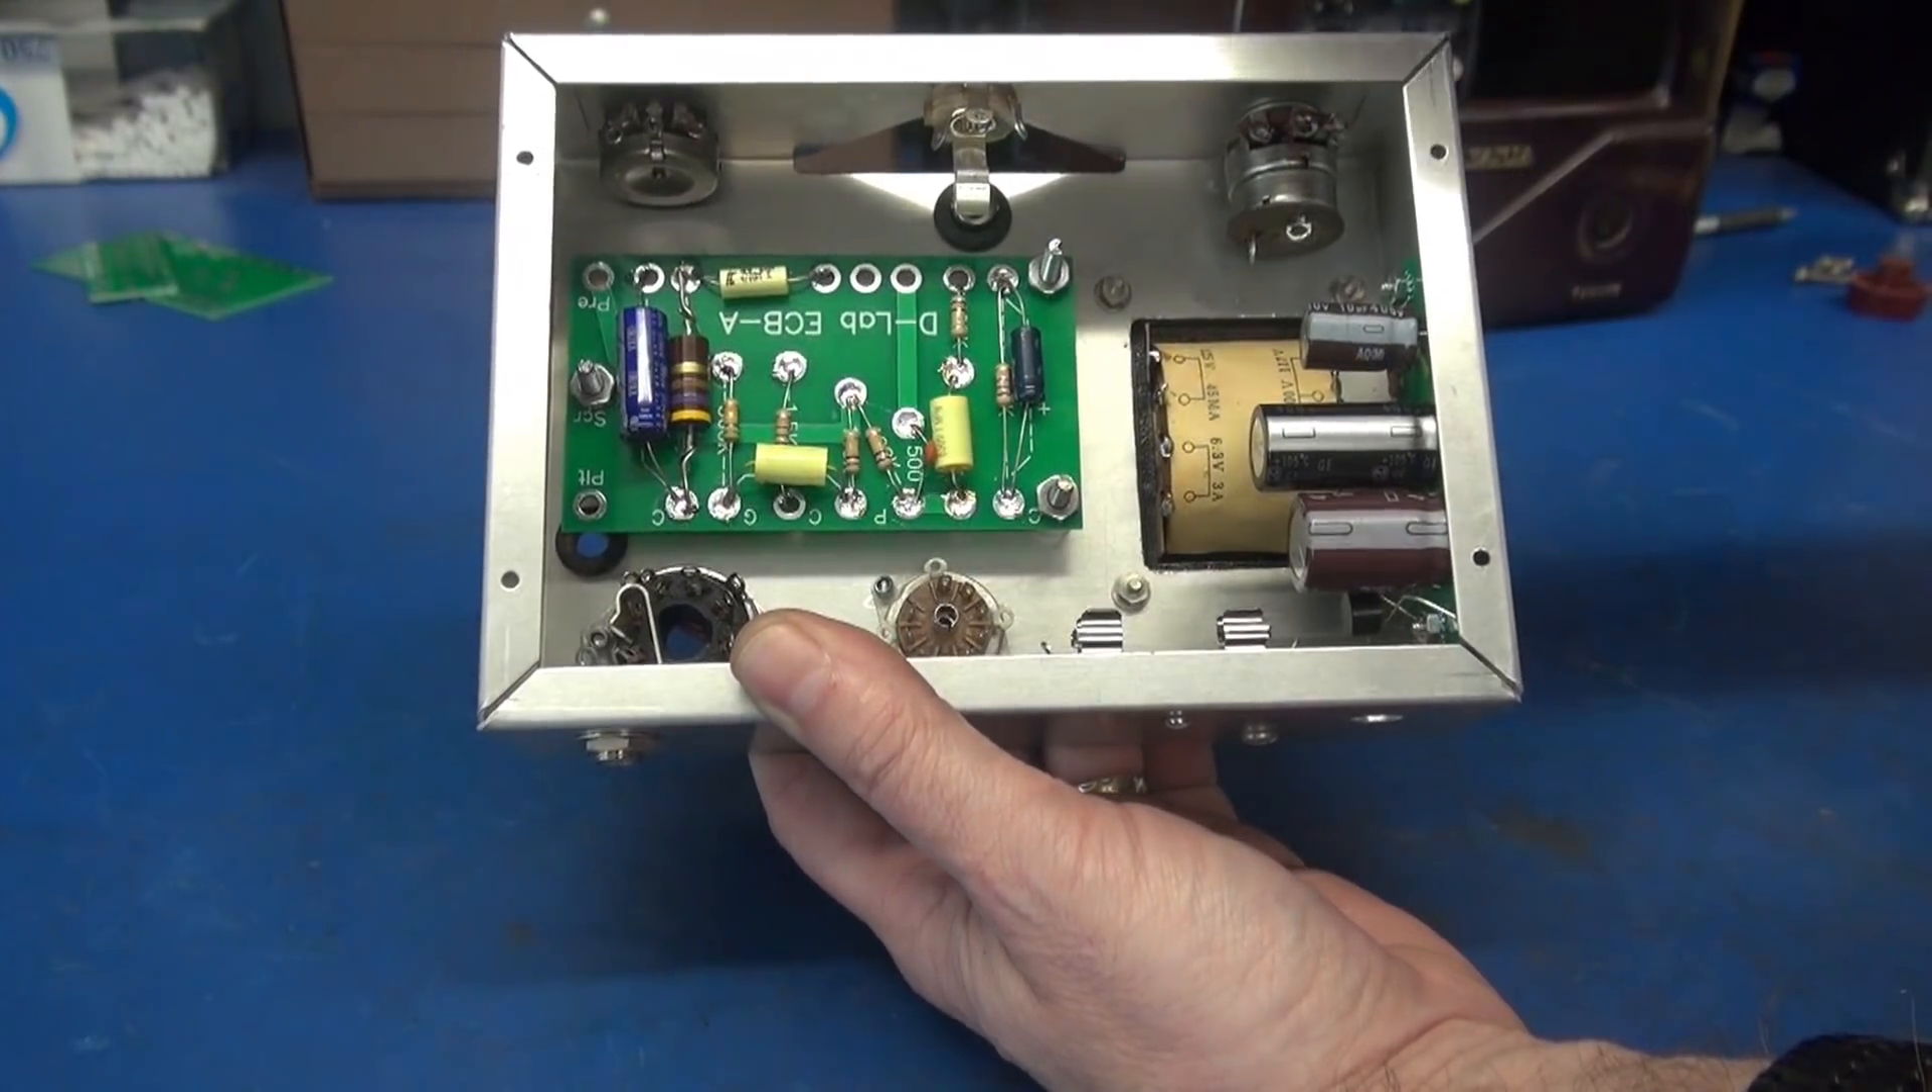There's the ECBA board ready to be wired up.